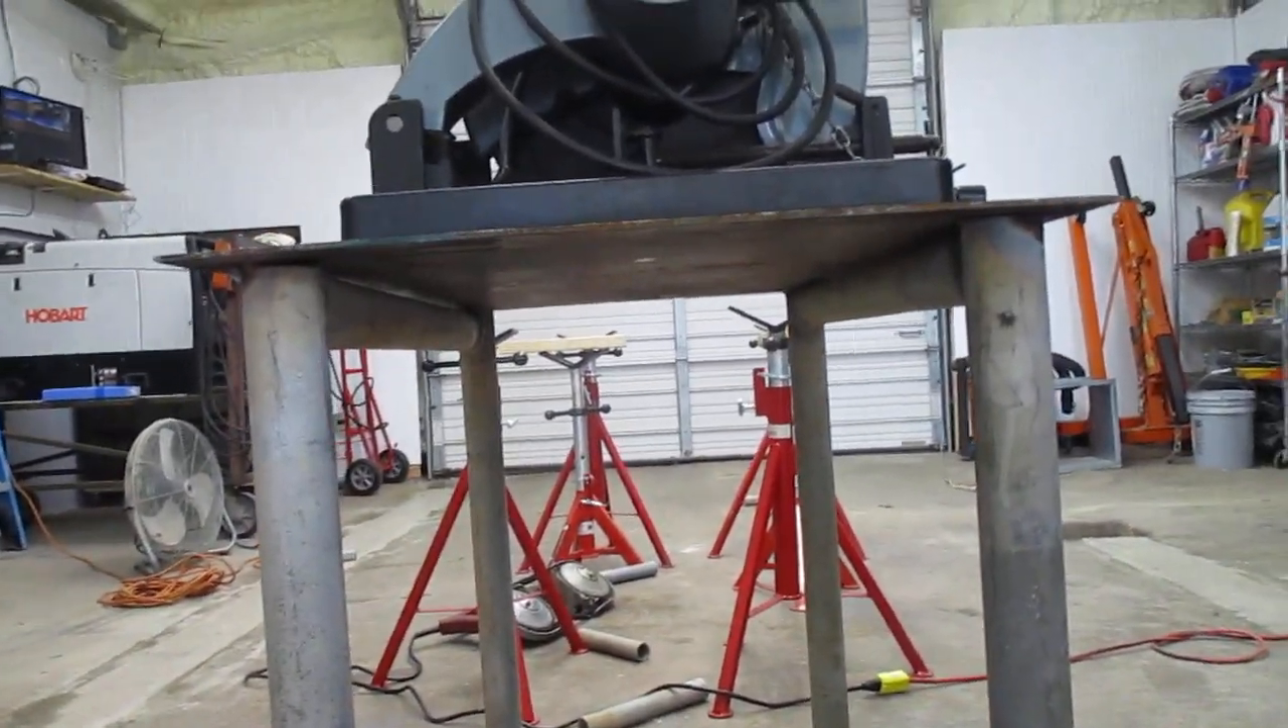This is a quick mock-up on the chop saw stand I still have to finish bracing it and some lengthwise excuse me crosswise supports.